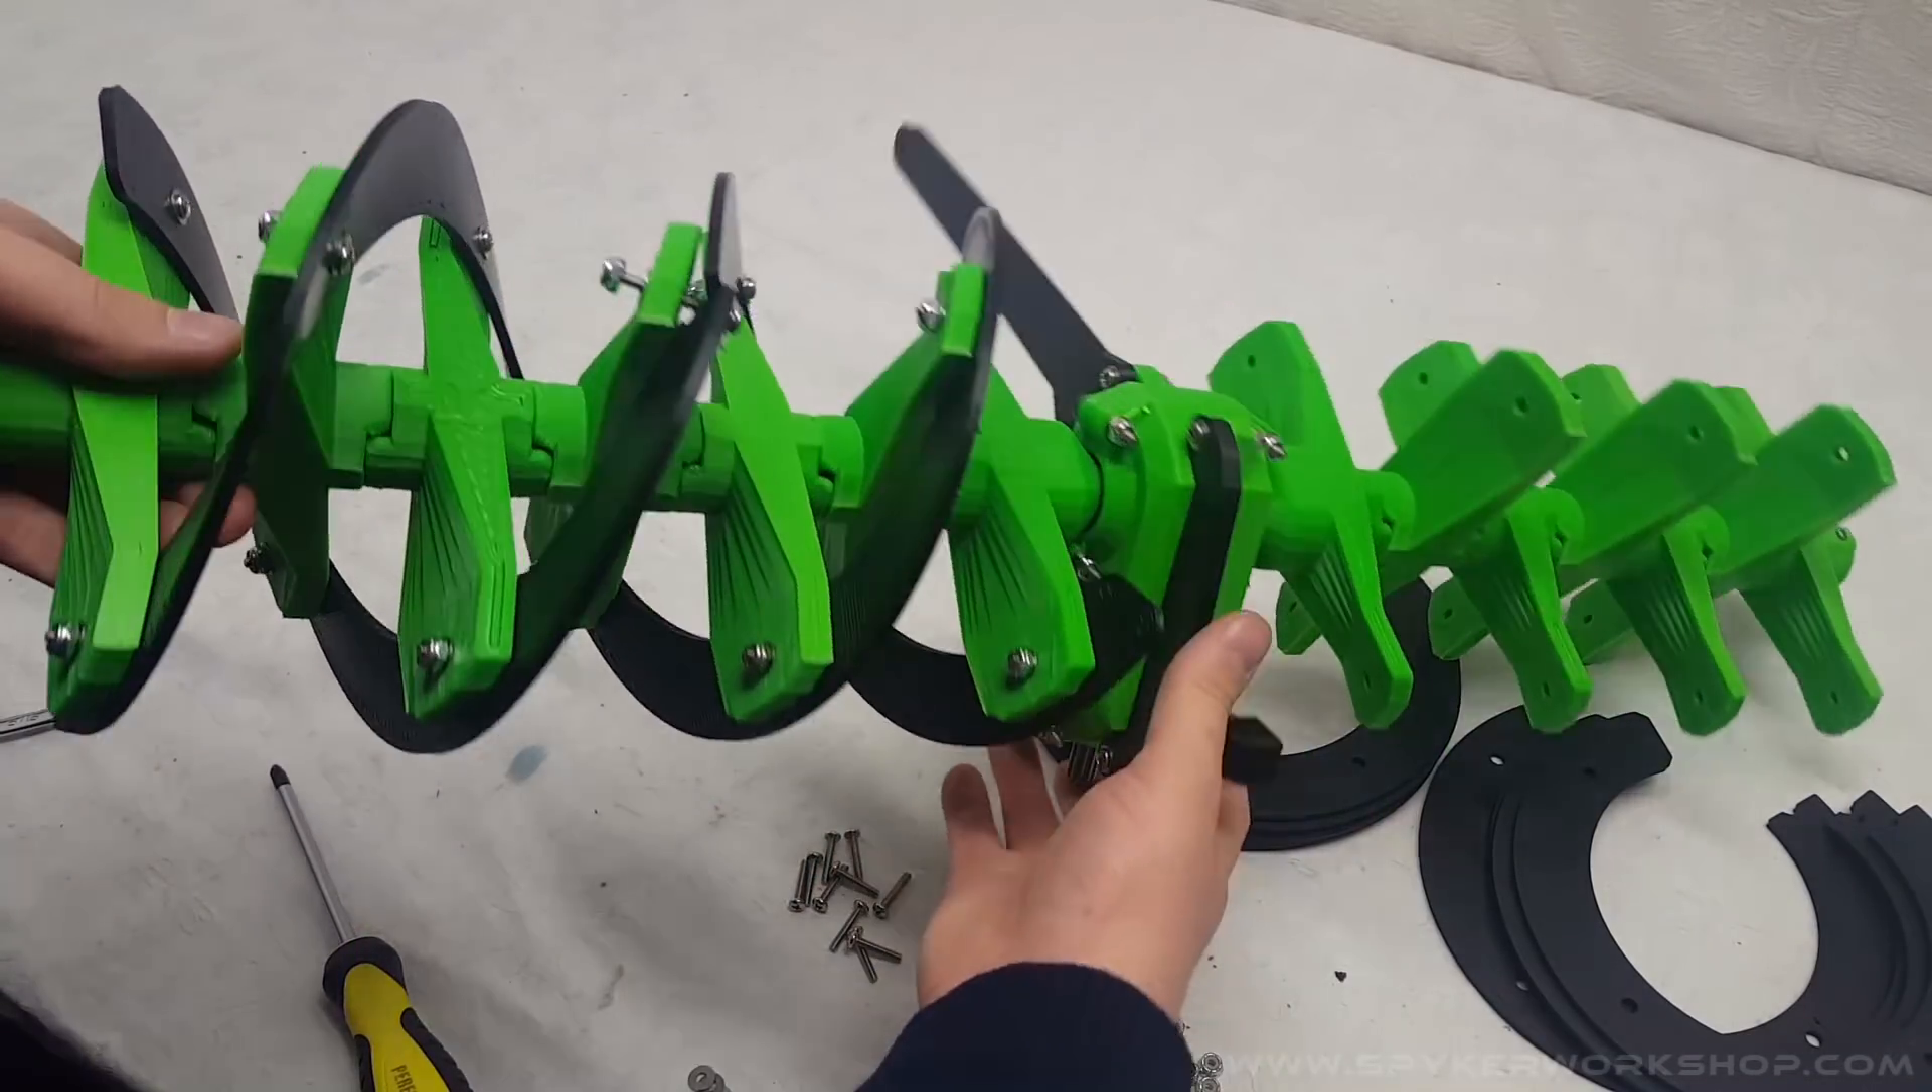So here I almost have the right side done. I got these blades on here.